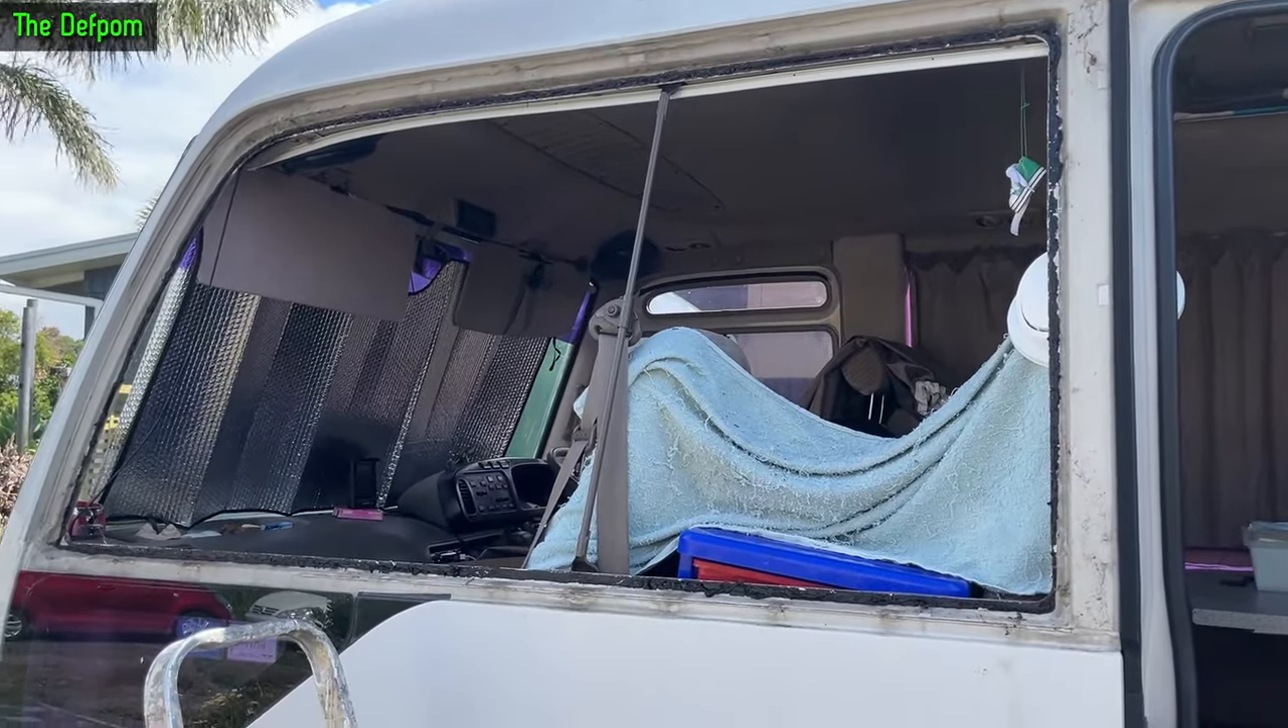Well, last window on this side being done. Got that one out now.